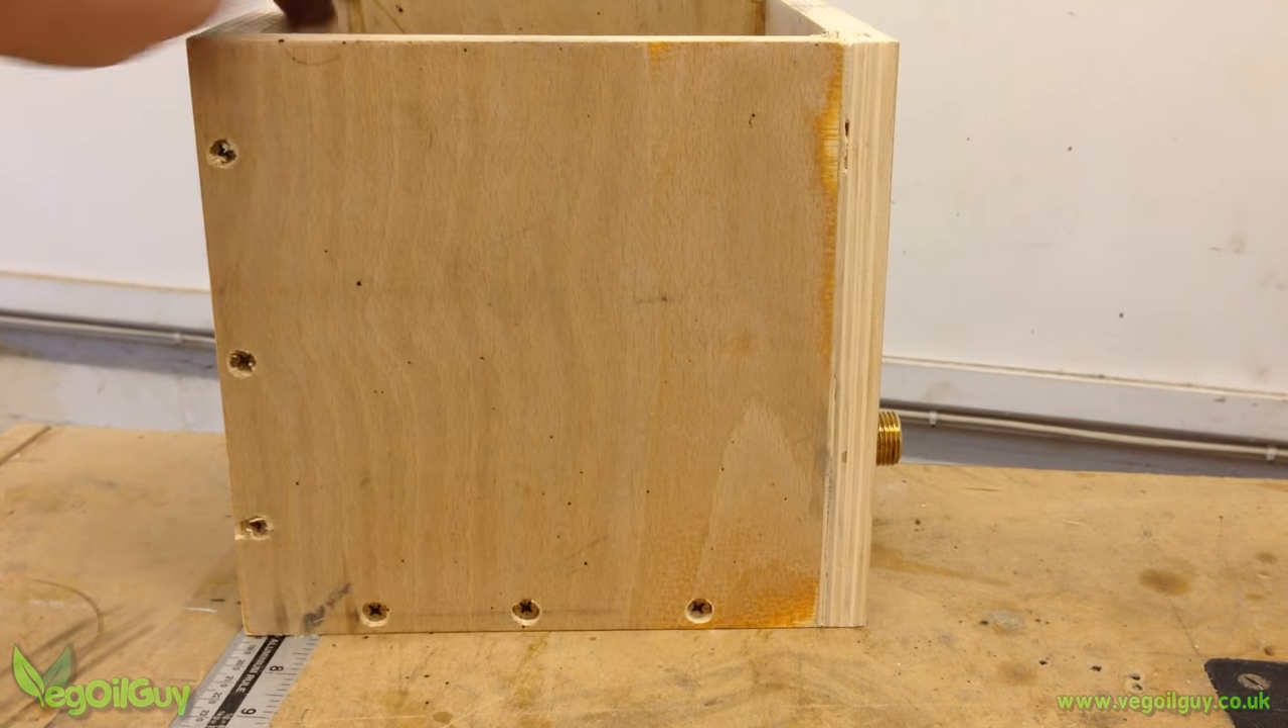Then the last side of the chamber was glued and screwed into place.